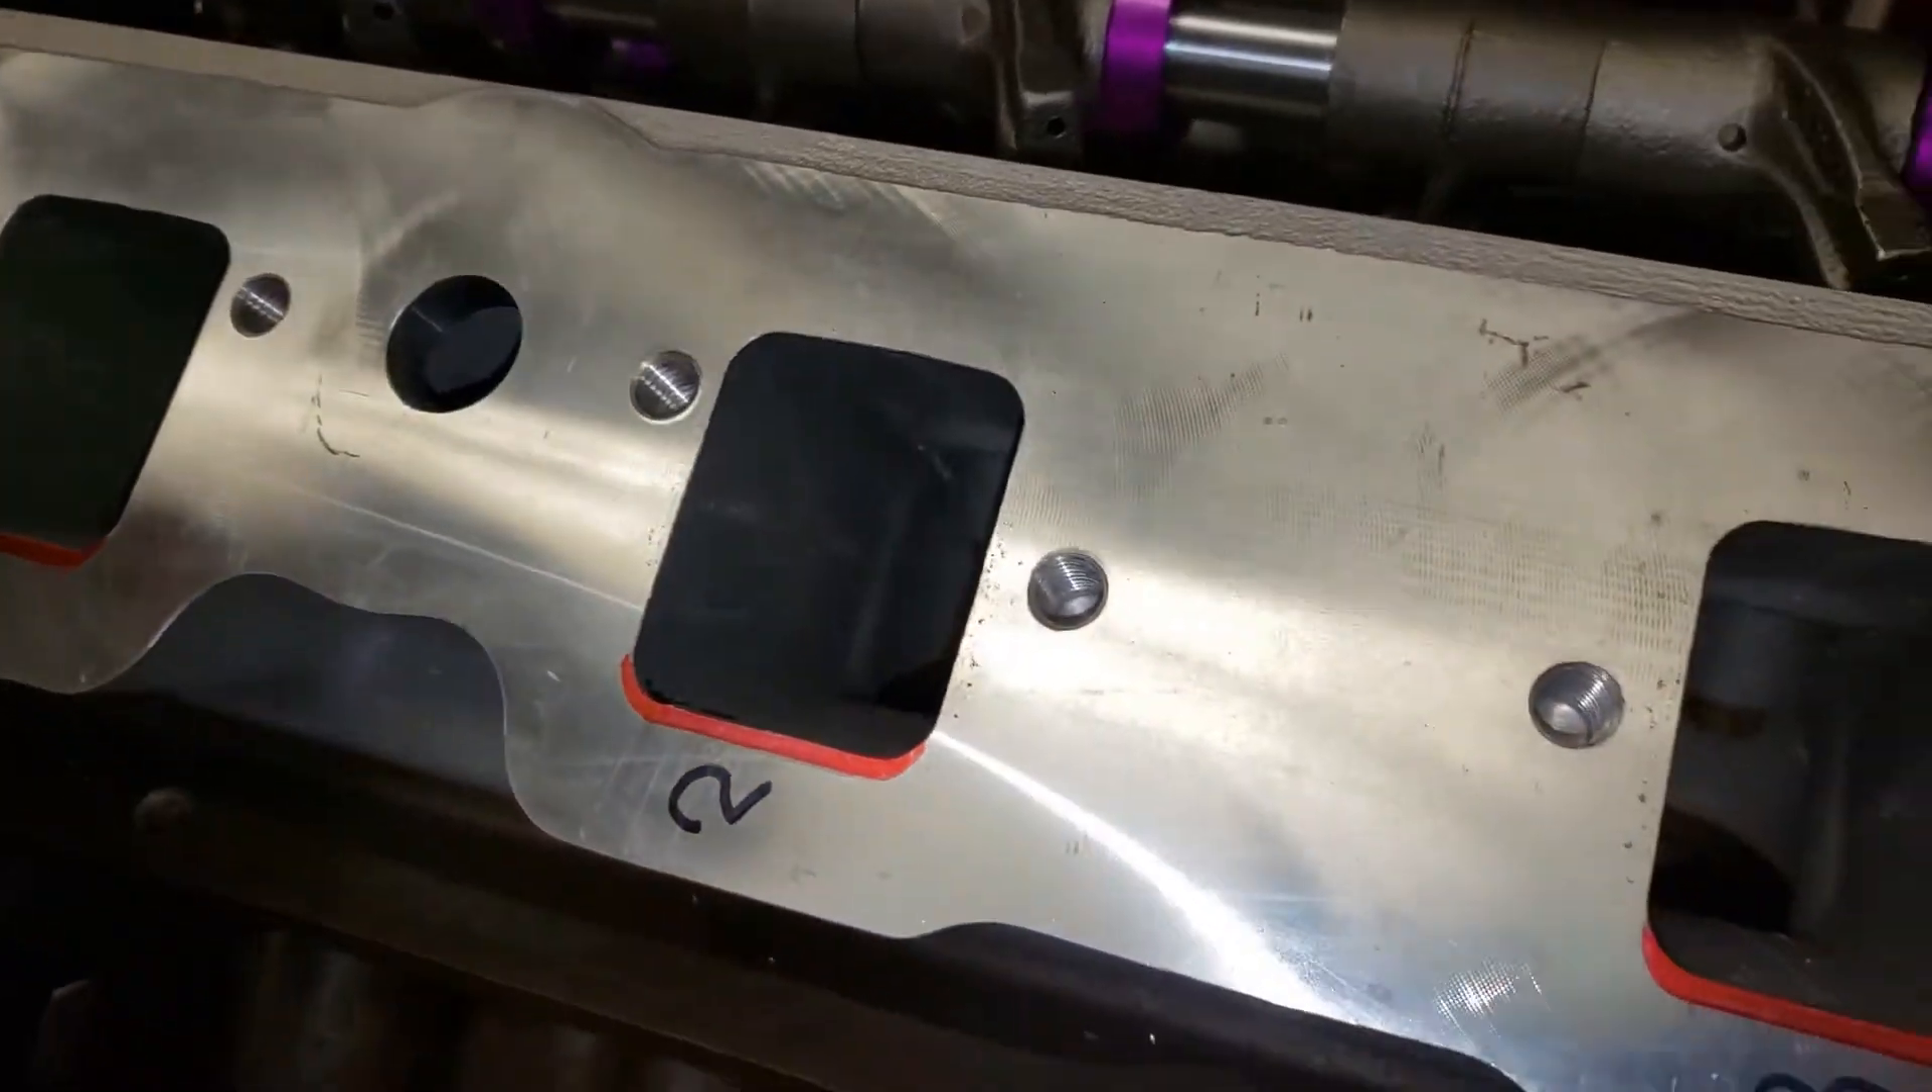And I put an intake manifold gasket in there also, but on both left and right cylinder heads, on each port at the bottom was a 3 .32 of an inch of red material sticking out into the airflow.